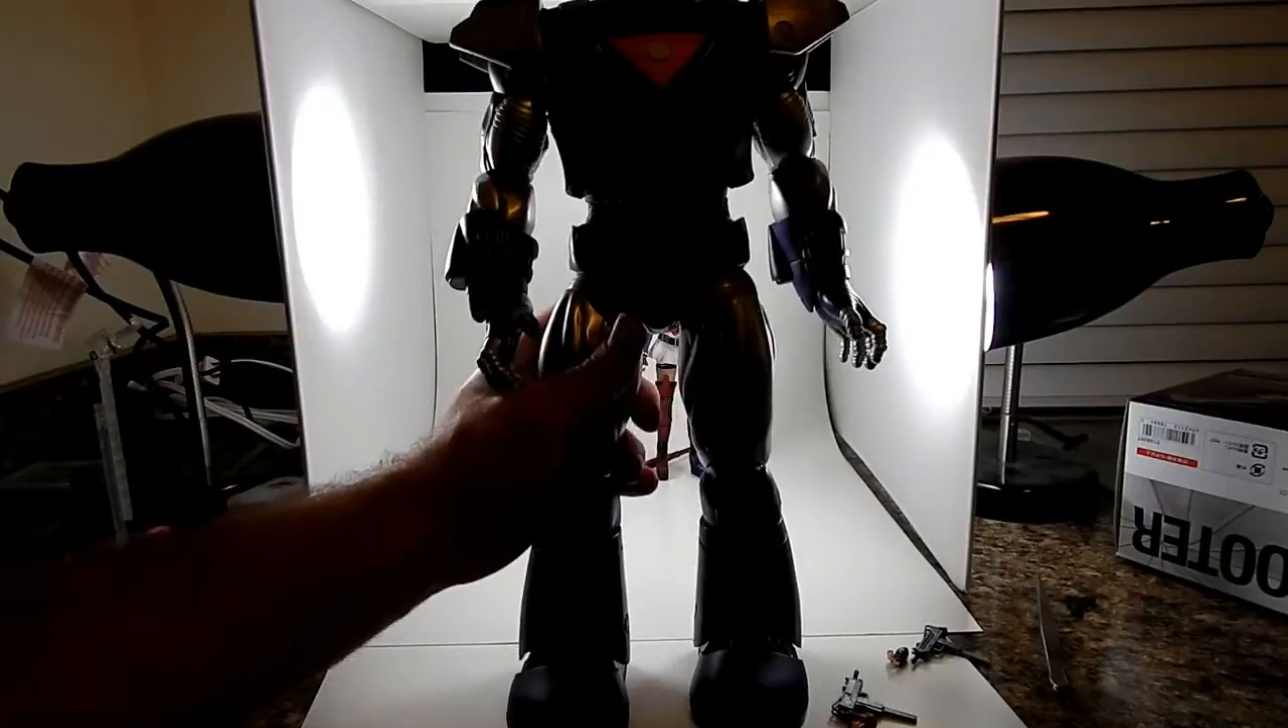And he really doesn't fit easily into my light box.